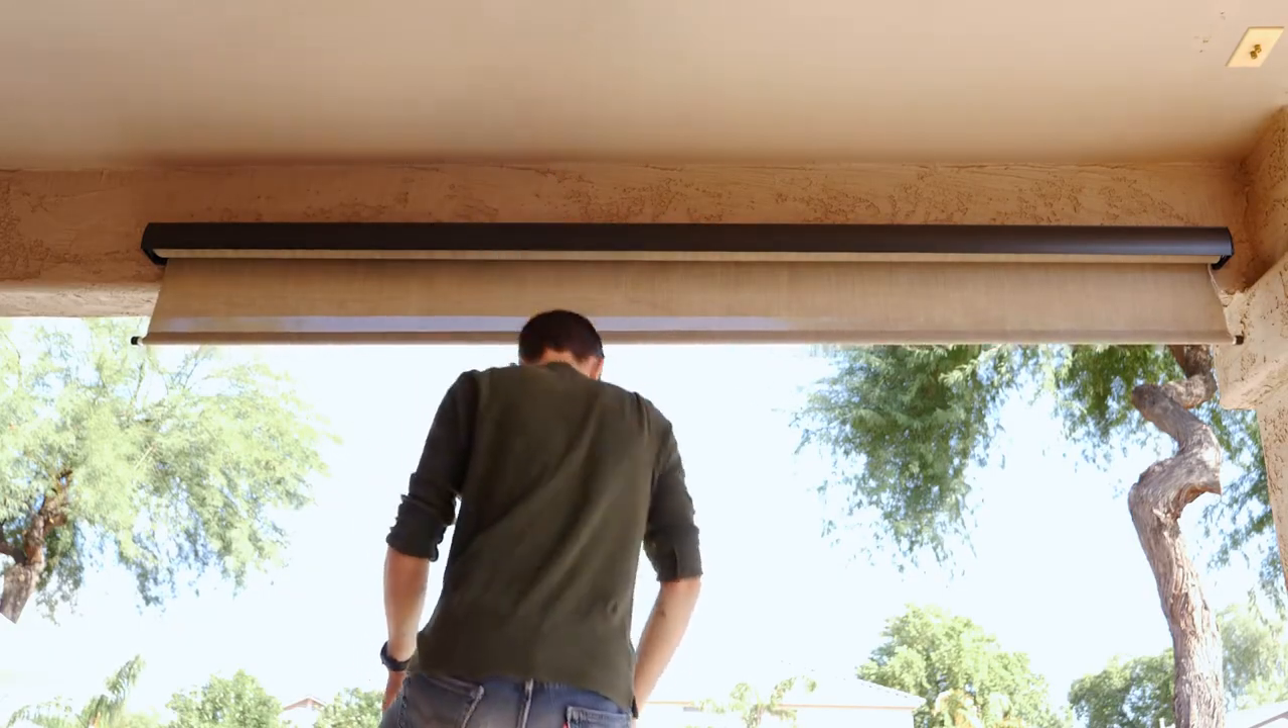And that's it! The shade's installed!